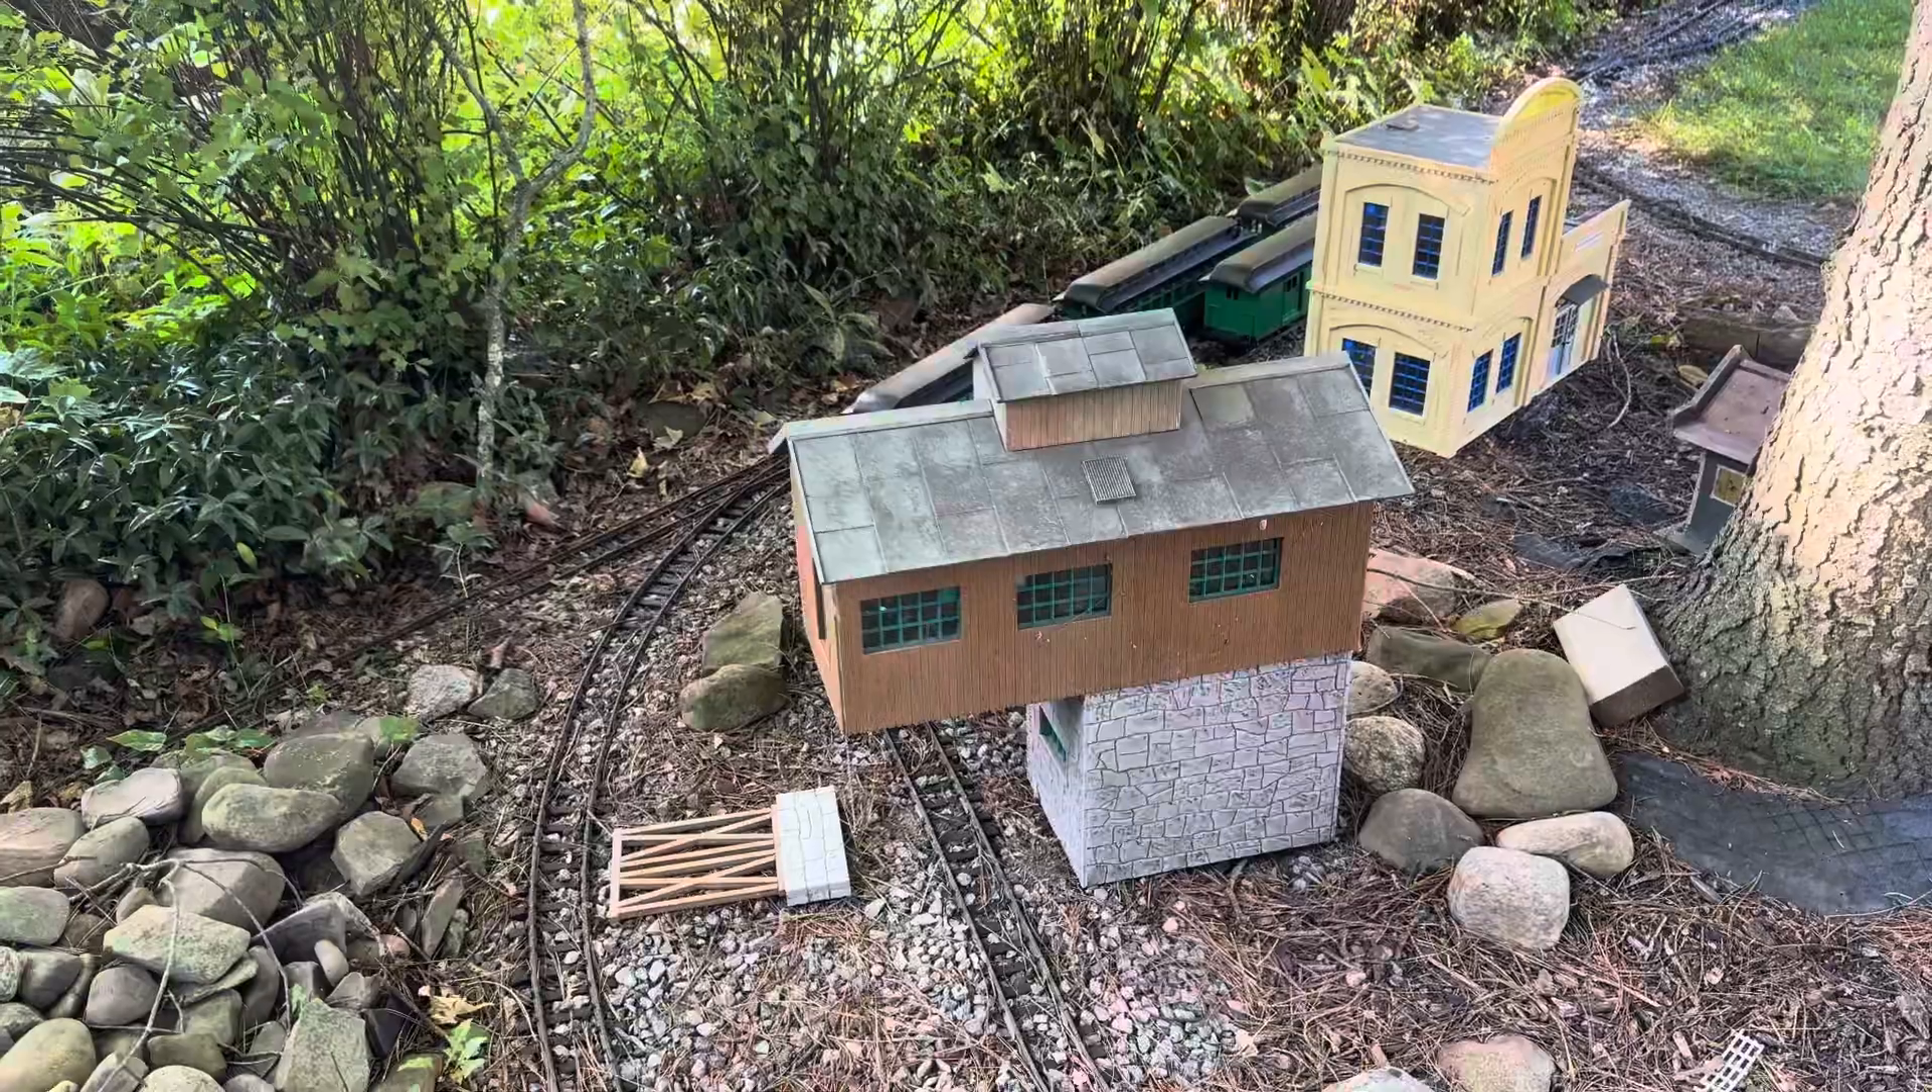You can see the truss there is not attached.